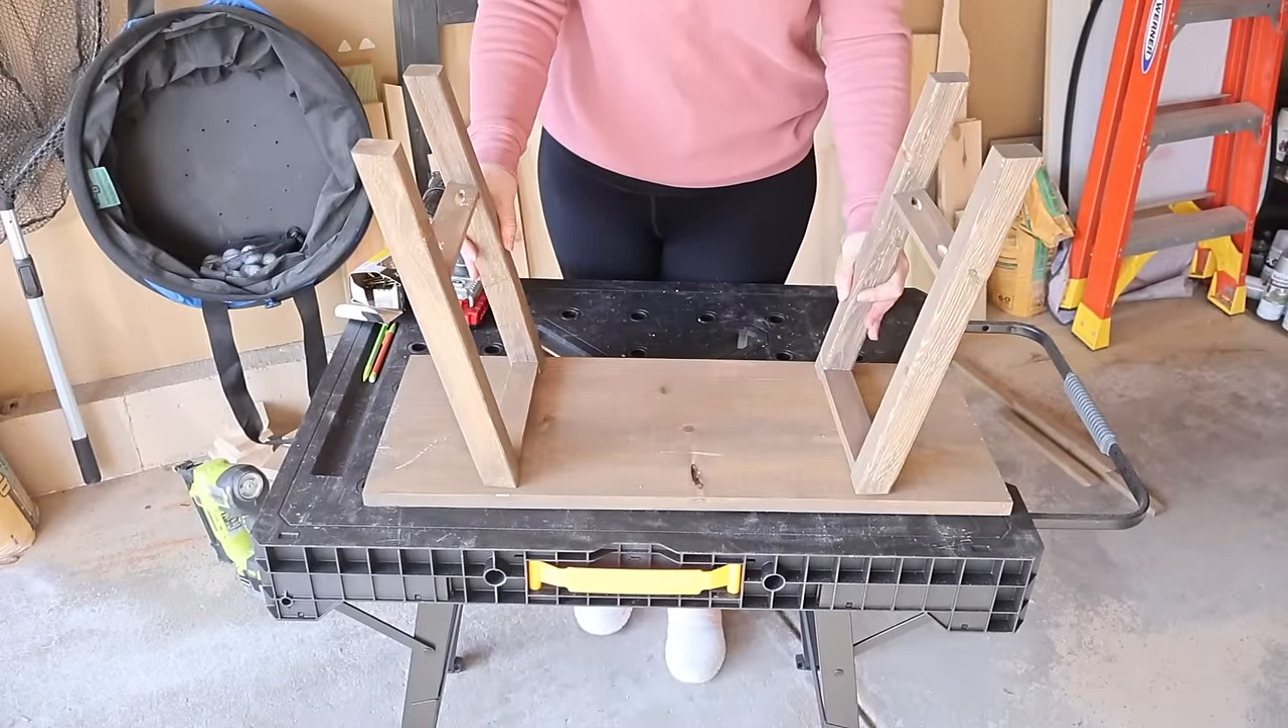So I grabbed my legs and lined them up. You can see they sit pretty naturally with the 15 degree bevel.